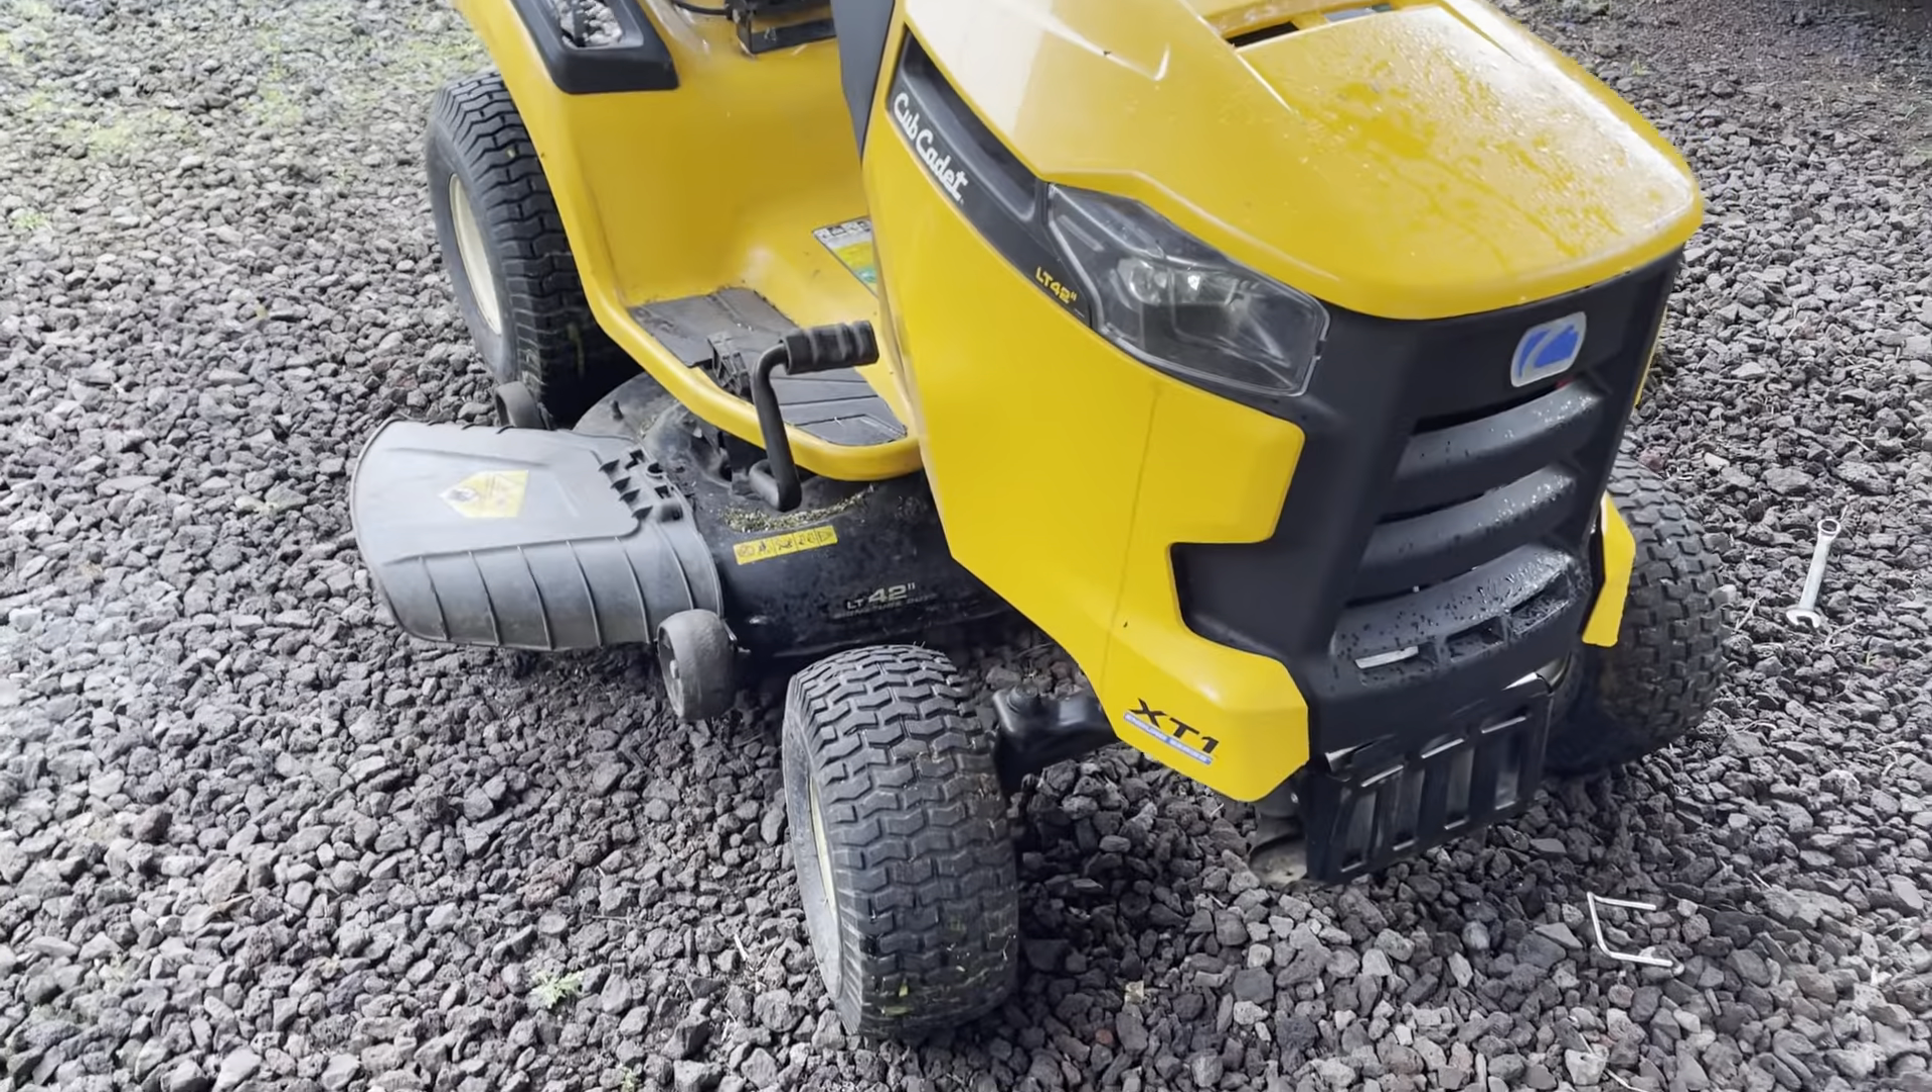Well, the hood's back on. All the tire pressure's good. We got it greased.